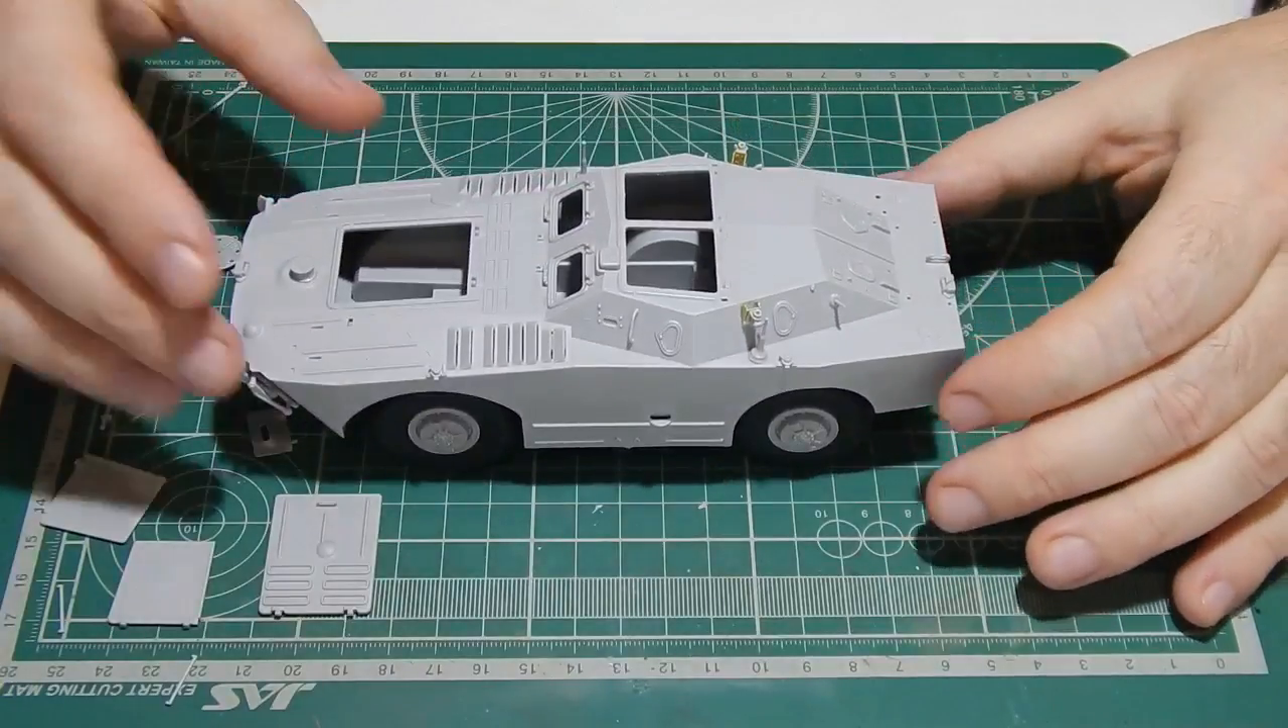Как видите, уже собрал корпус, соединил нижнюю и верхнюю часть.